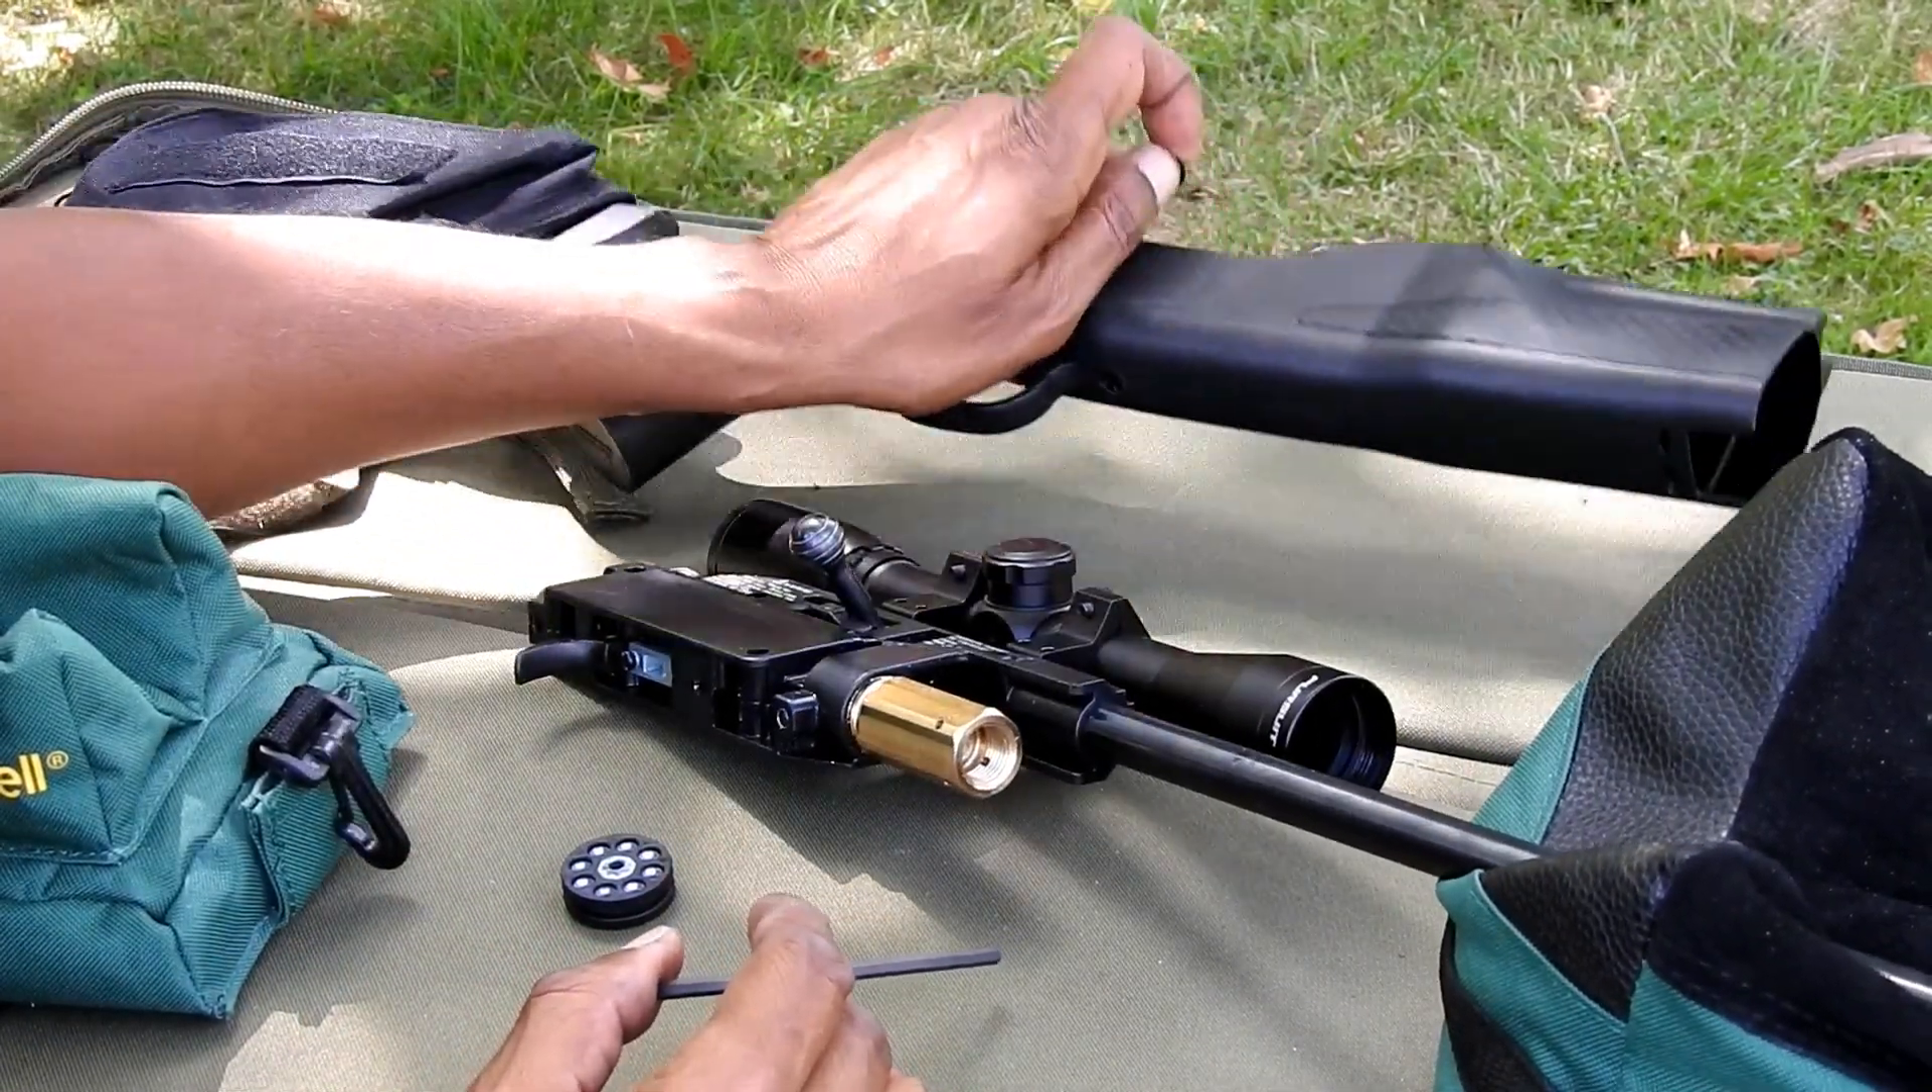We've got the stock off now.